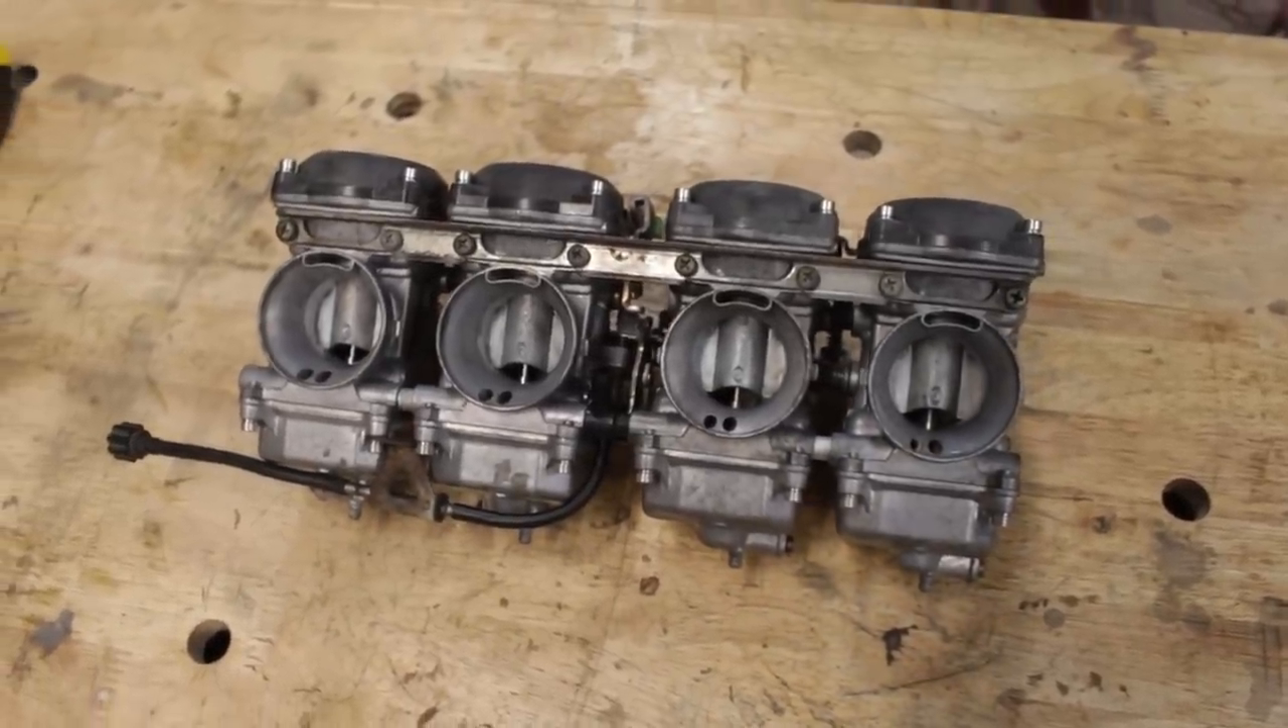Now all that's left is to get these carbs on the bike and see if it'll run.